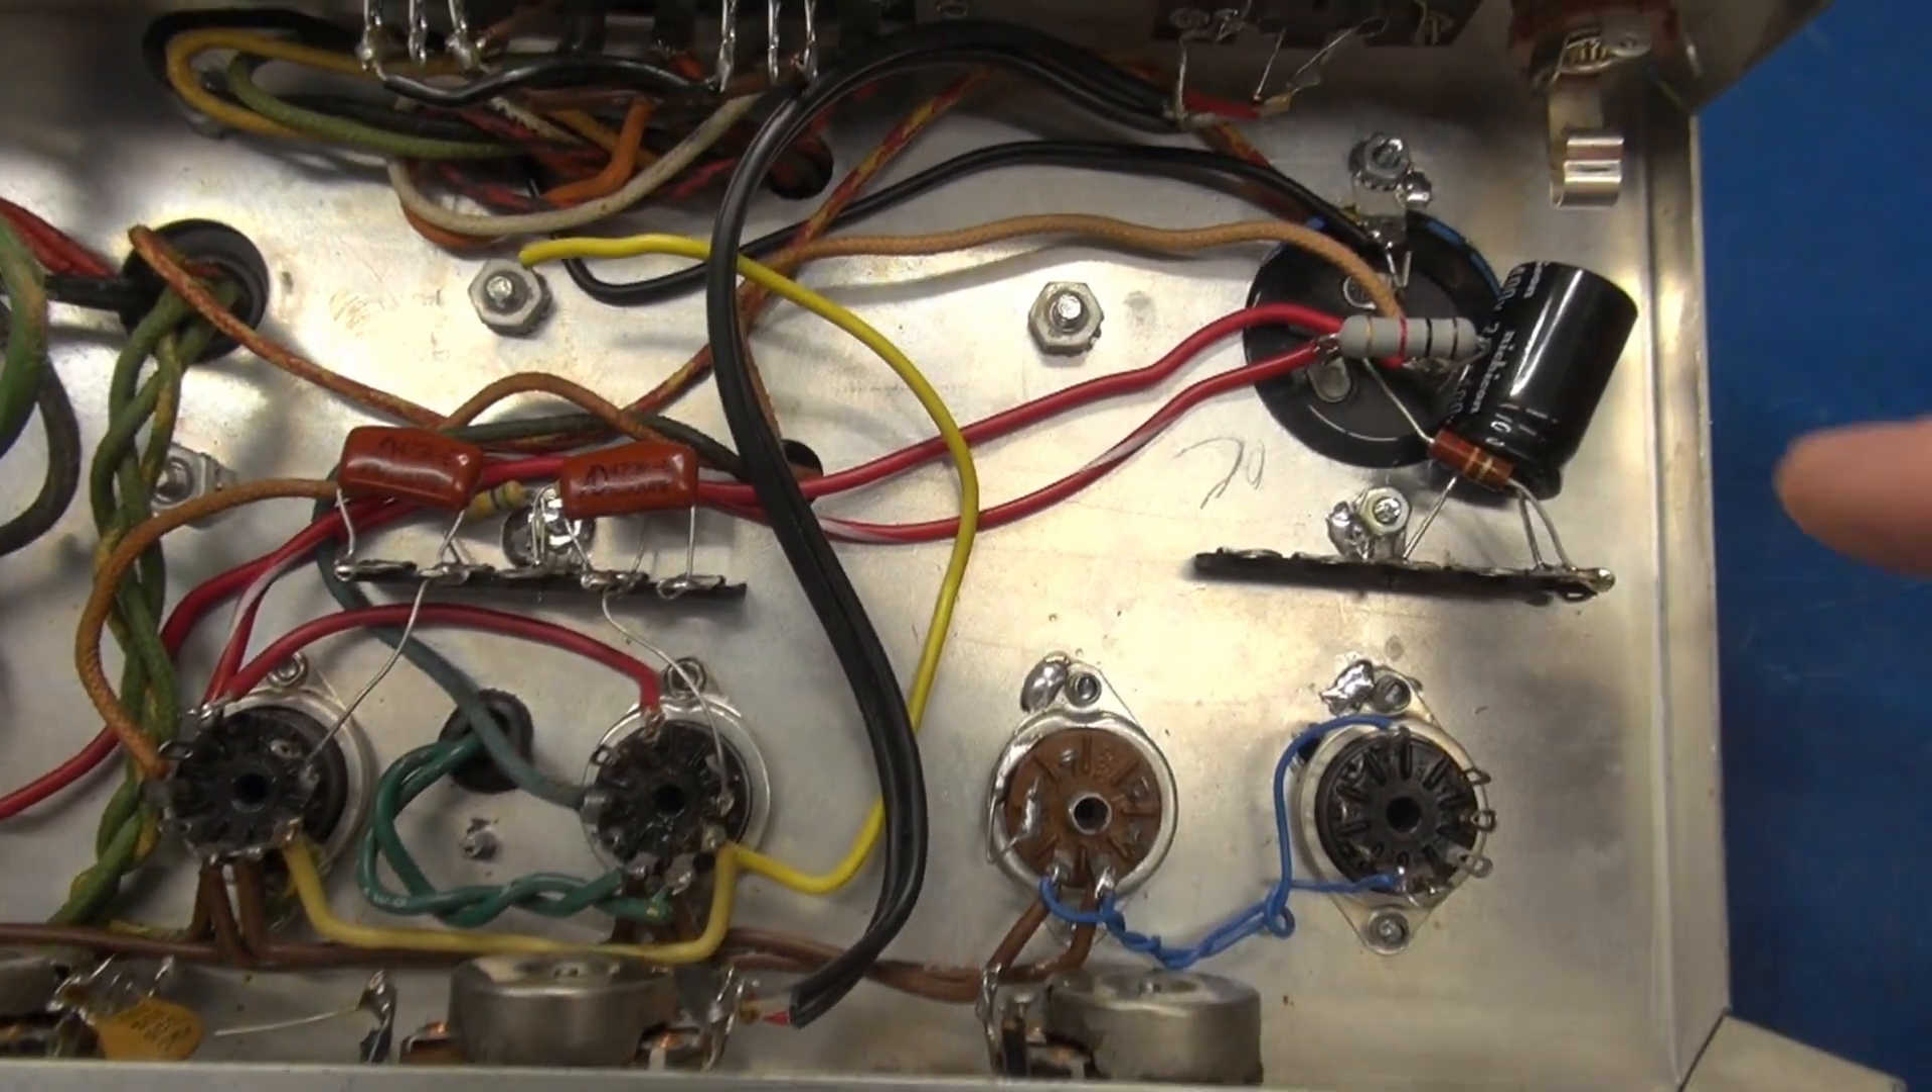All right, bottom side, I've got the main filter cap wired.